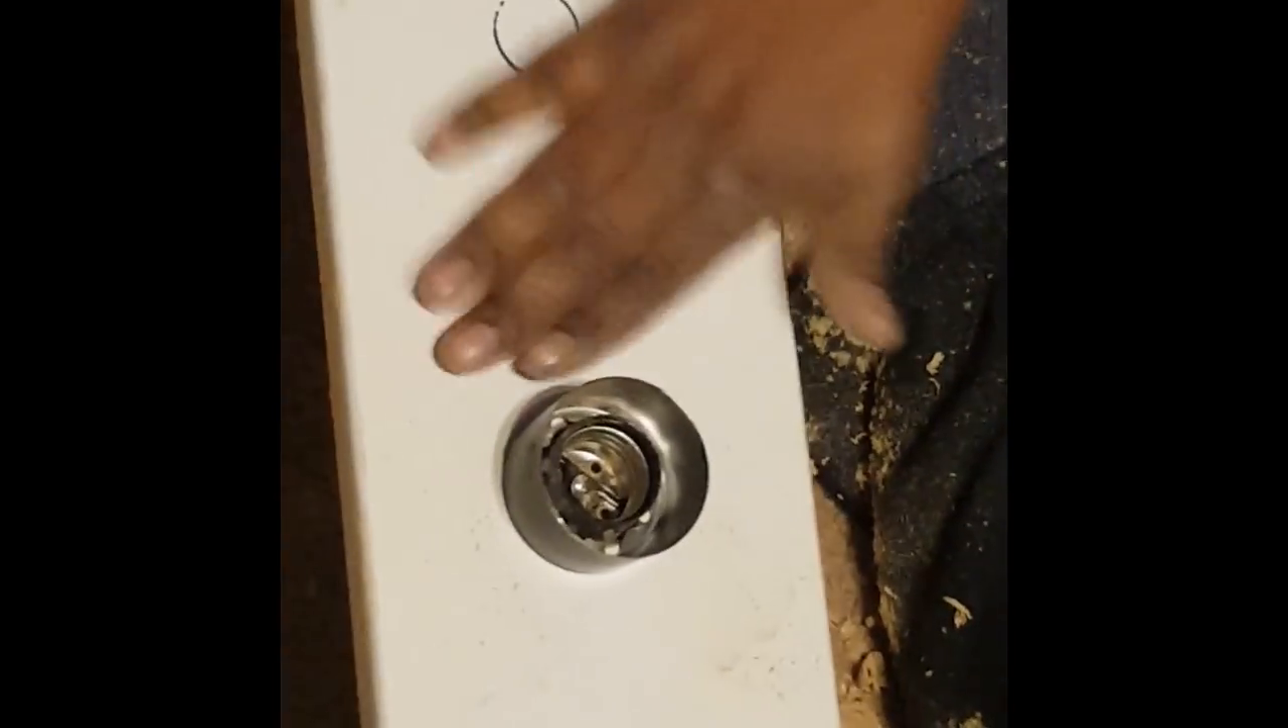So the socket did fit through the board correctly.